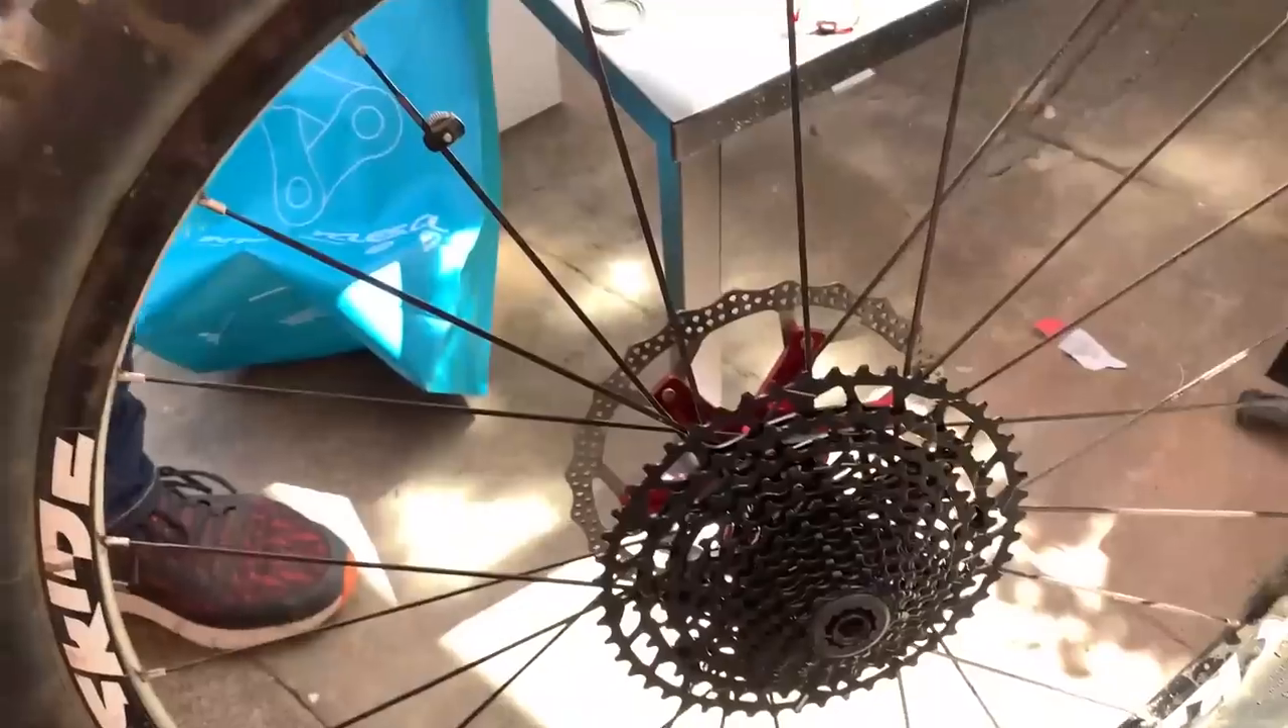Ahí podemos ver Que quedó instalado El nuevo piñón.